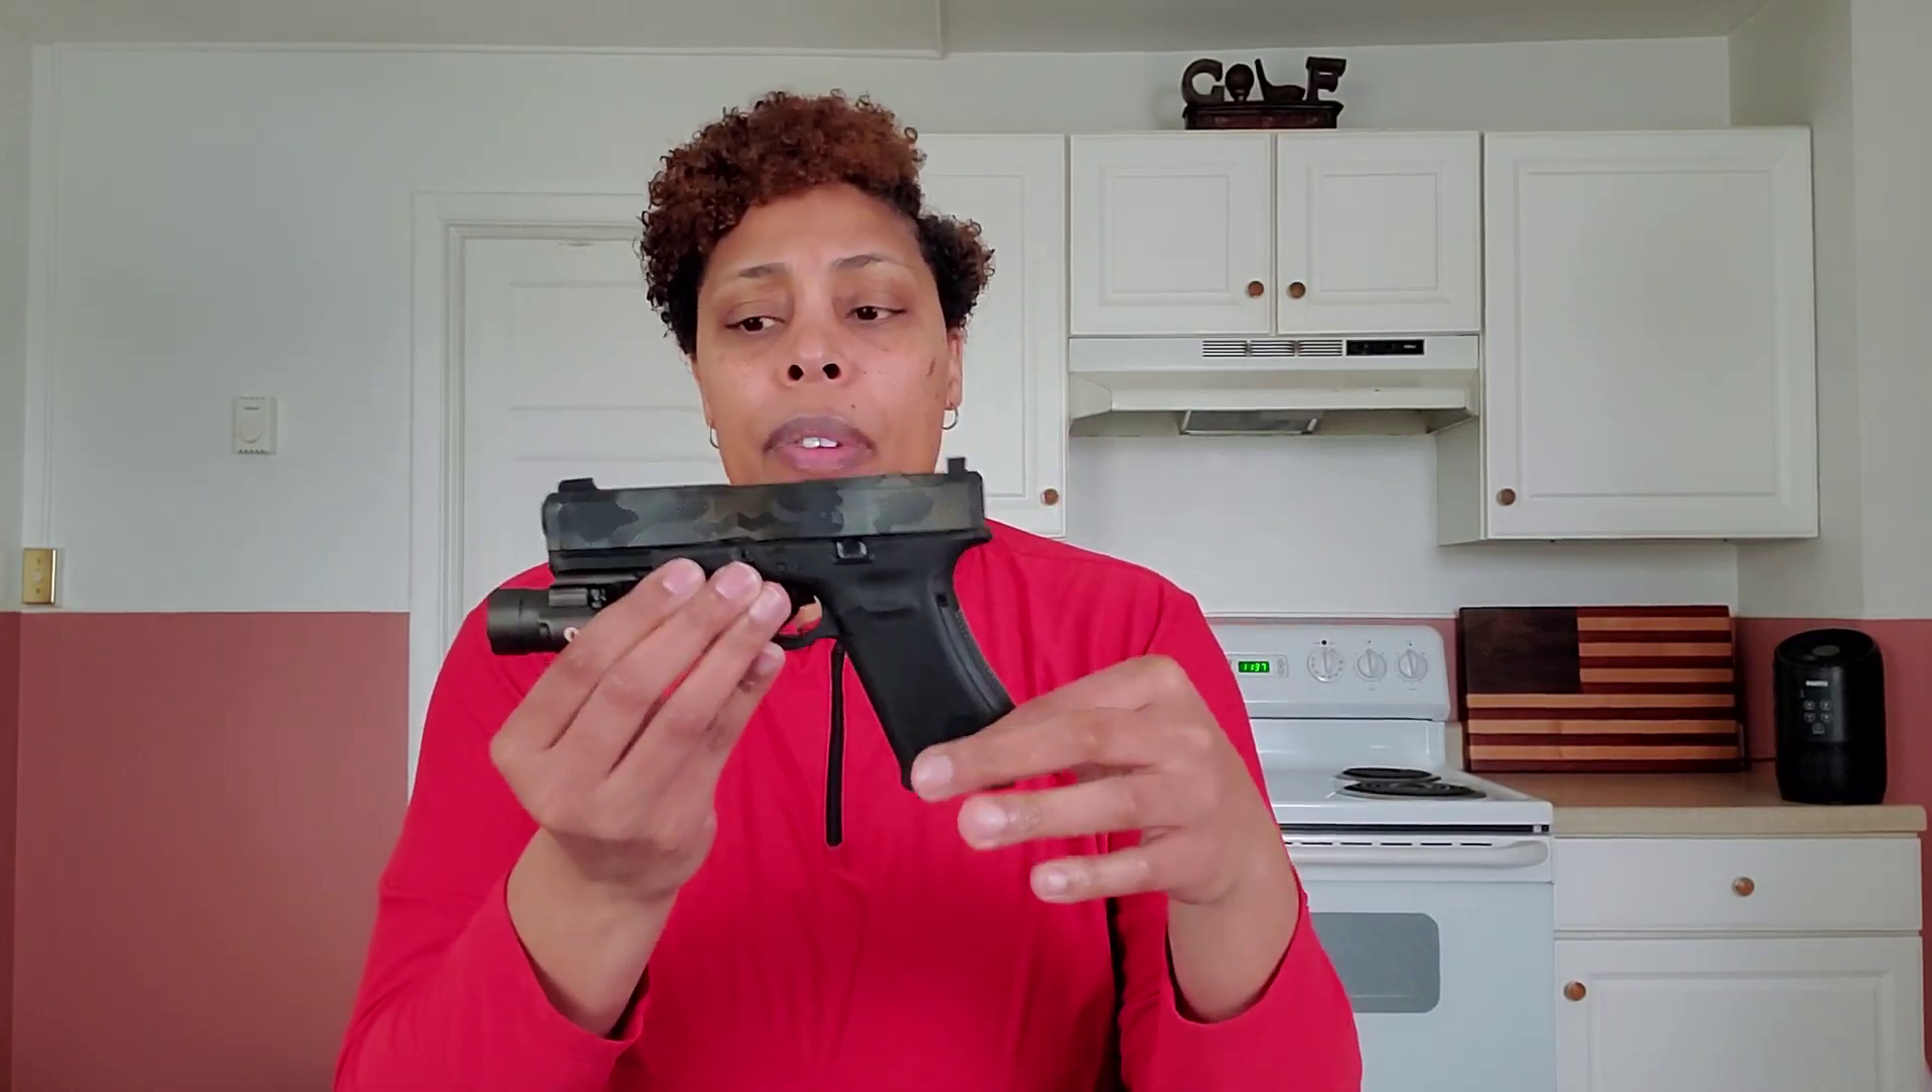The light is protruding beyond the muzzle.